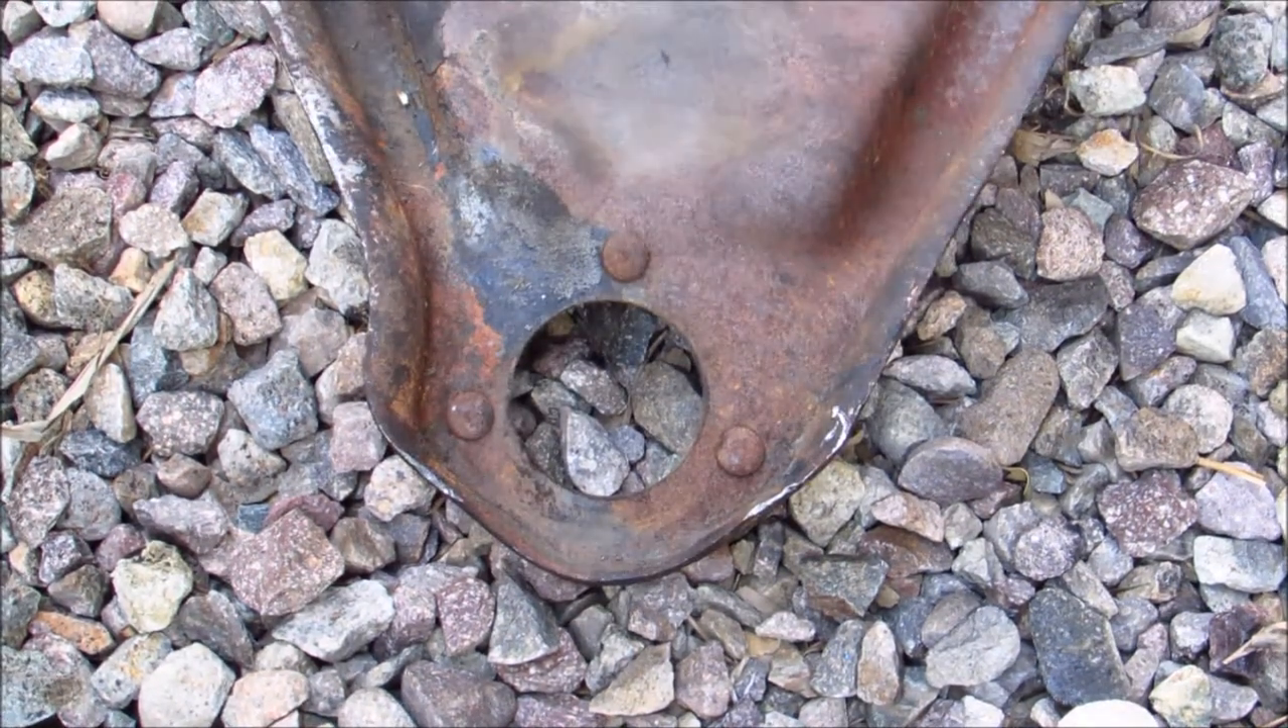I got the ball joint out of the way but the rivets are still in the control arm.